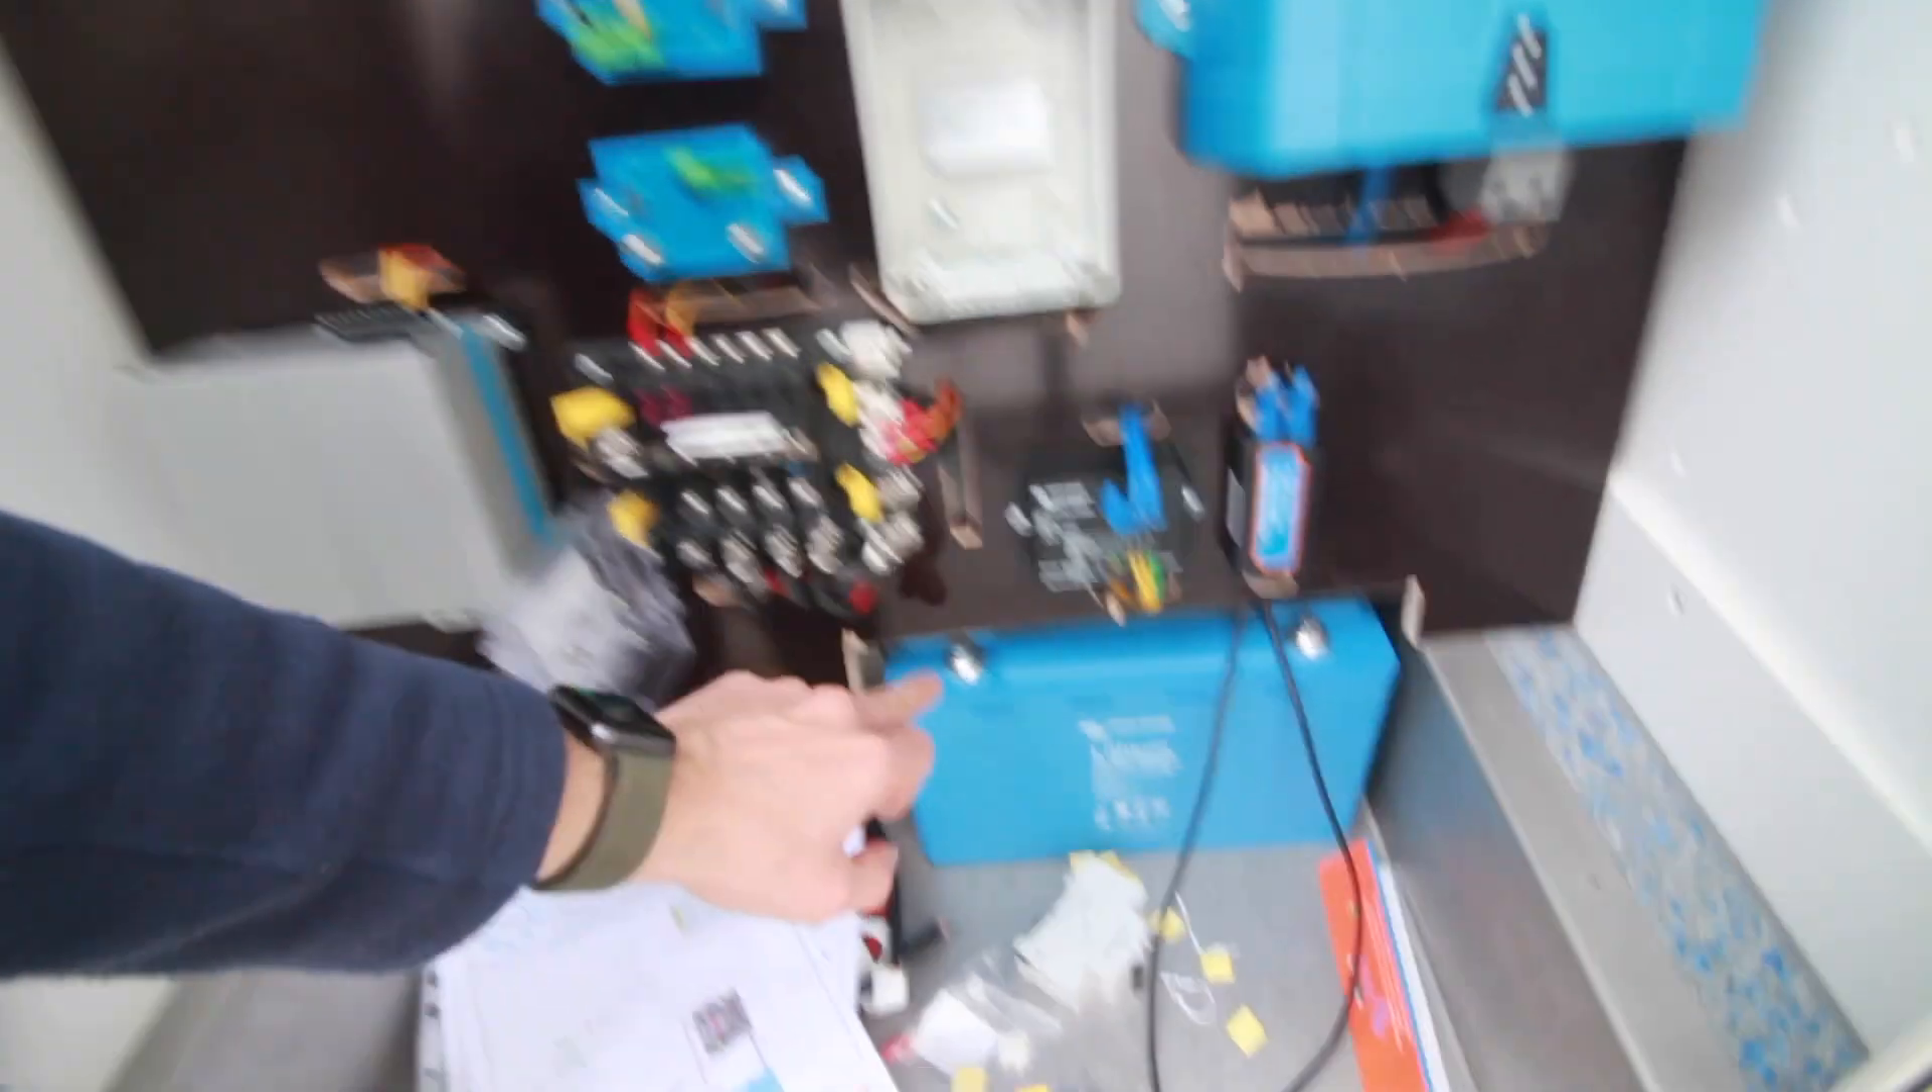Das Plus von der Batterie fehlt noch, das geht hier in die zentrale Plus Schiene.